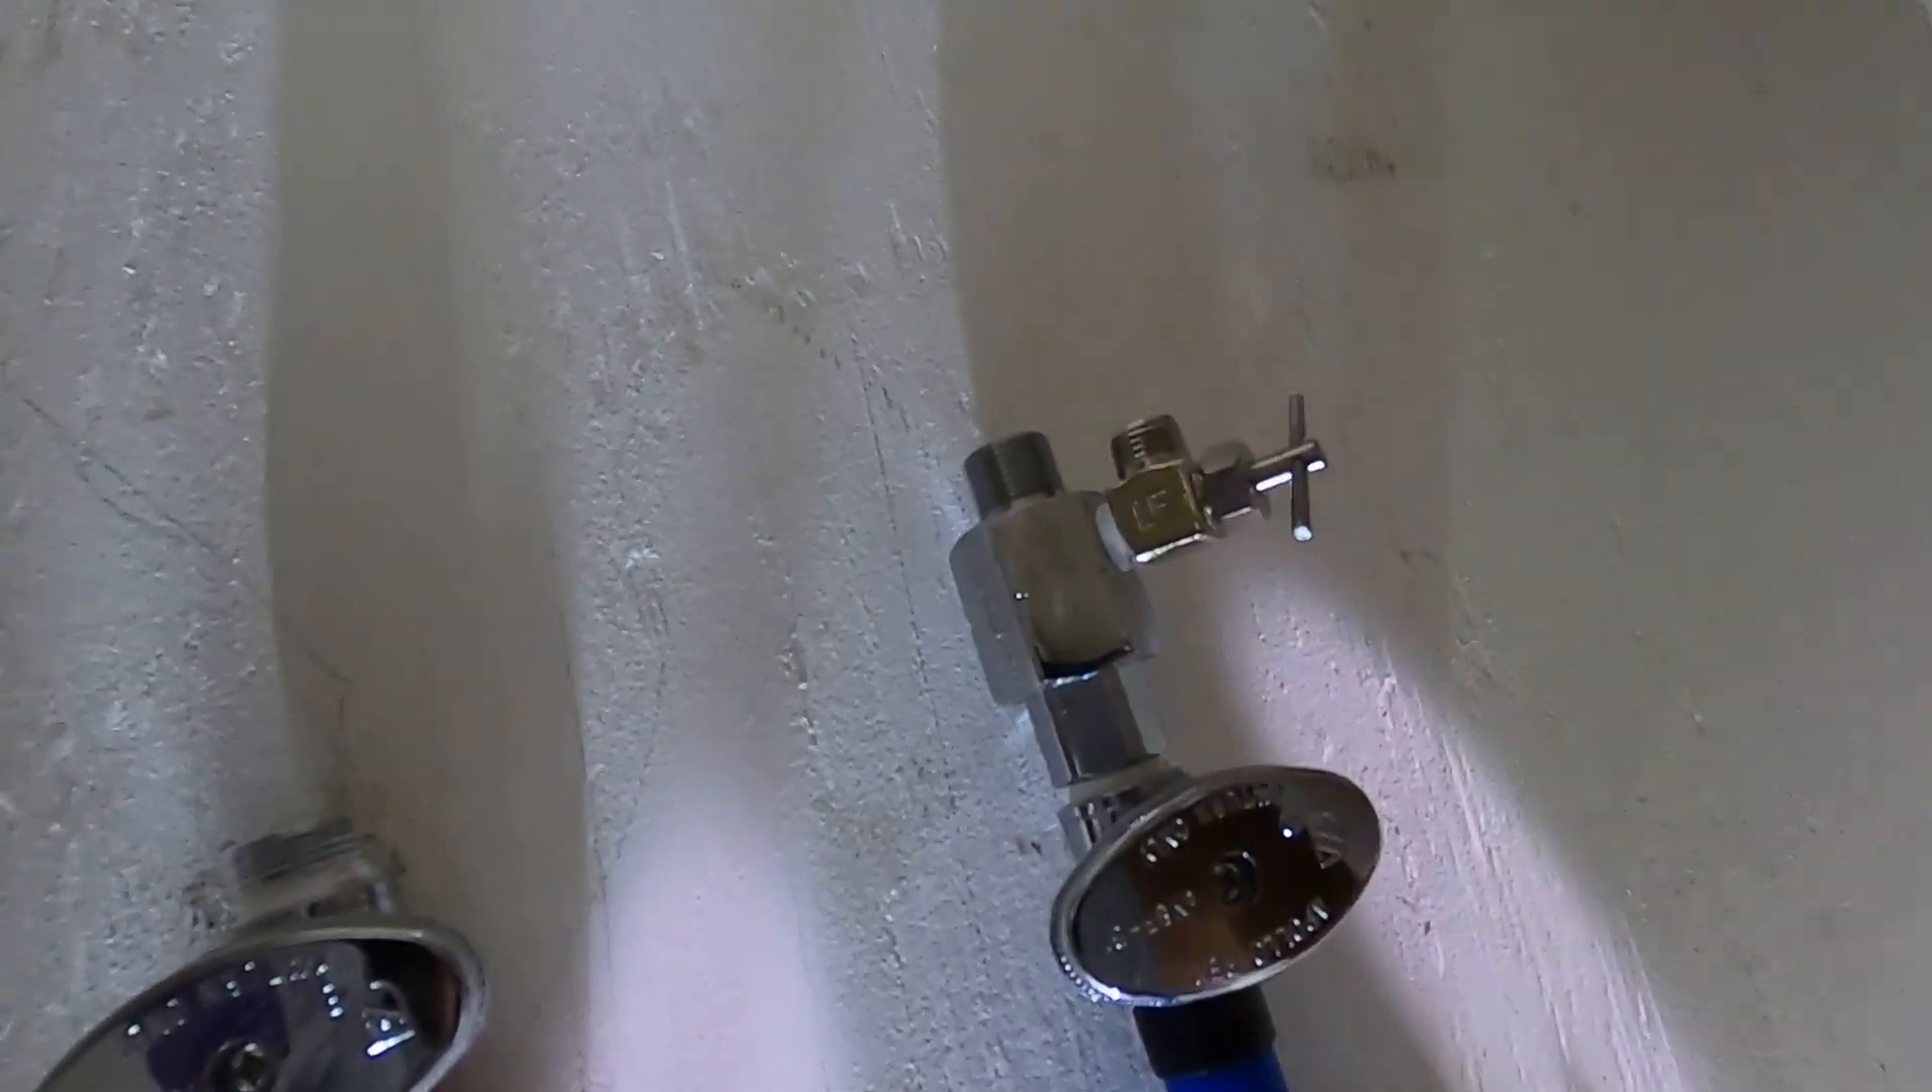I've got the old faucet out and i've added the adapter supplied with the ro kit that has the extra shutoff valve to separate the water.